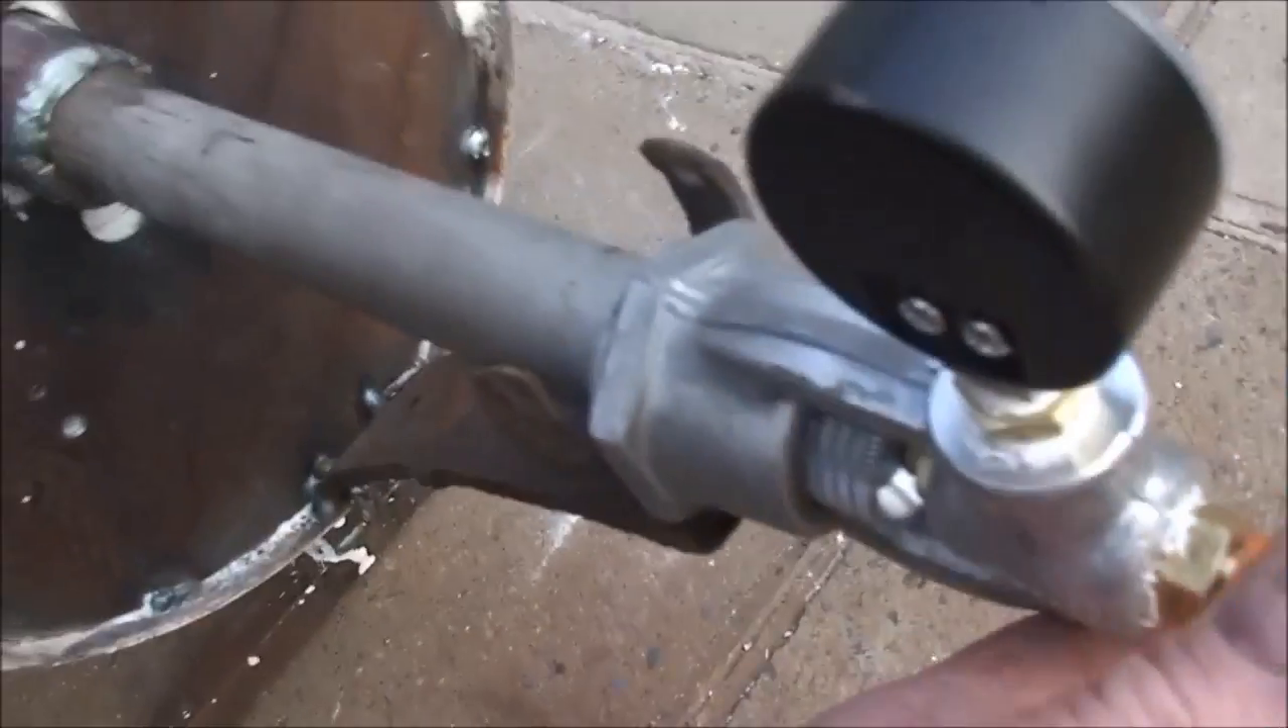I've got the gauge on and it's connected up.